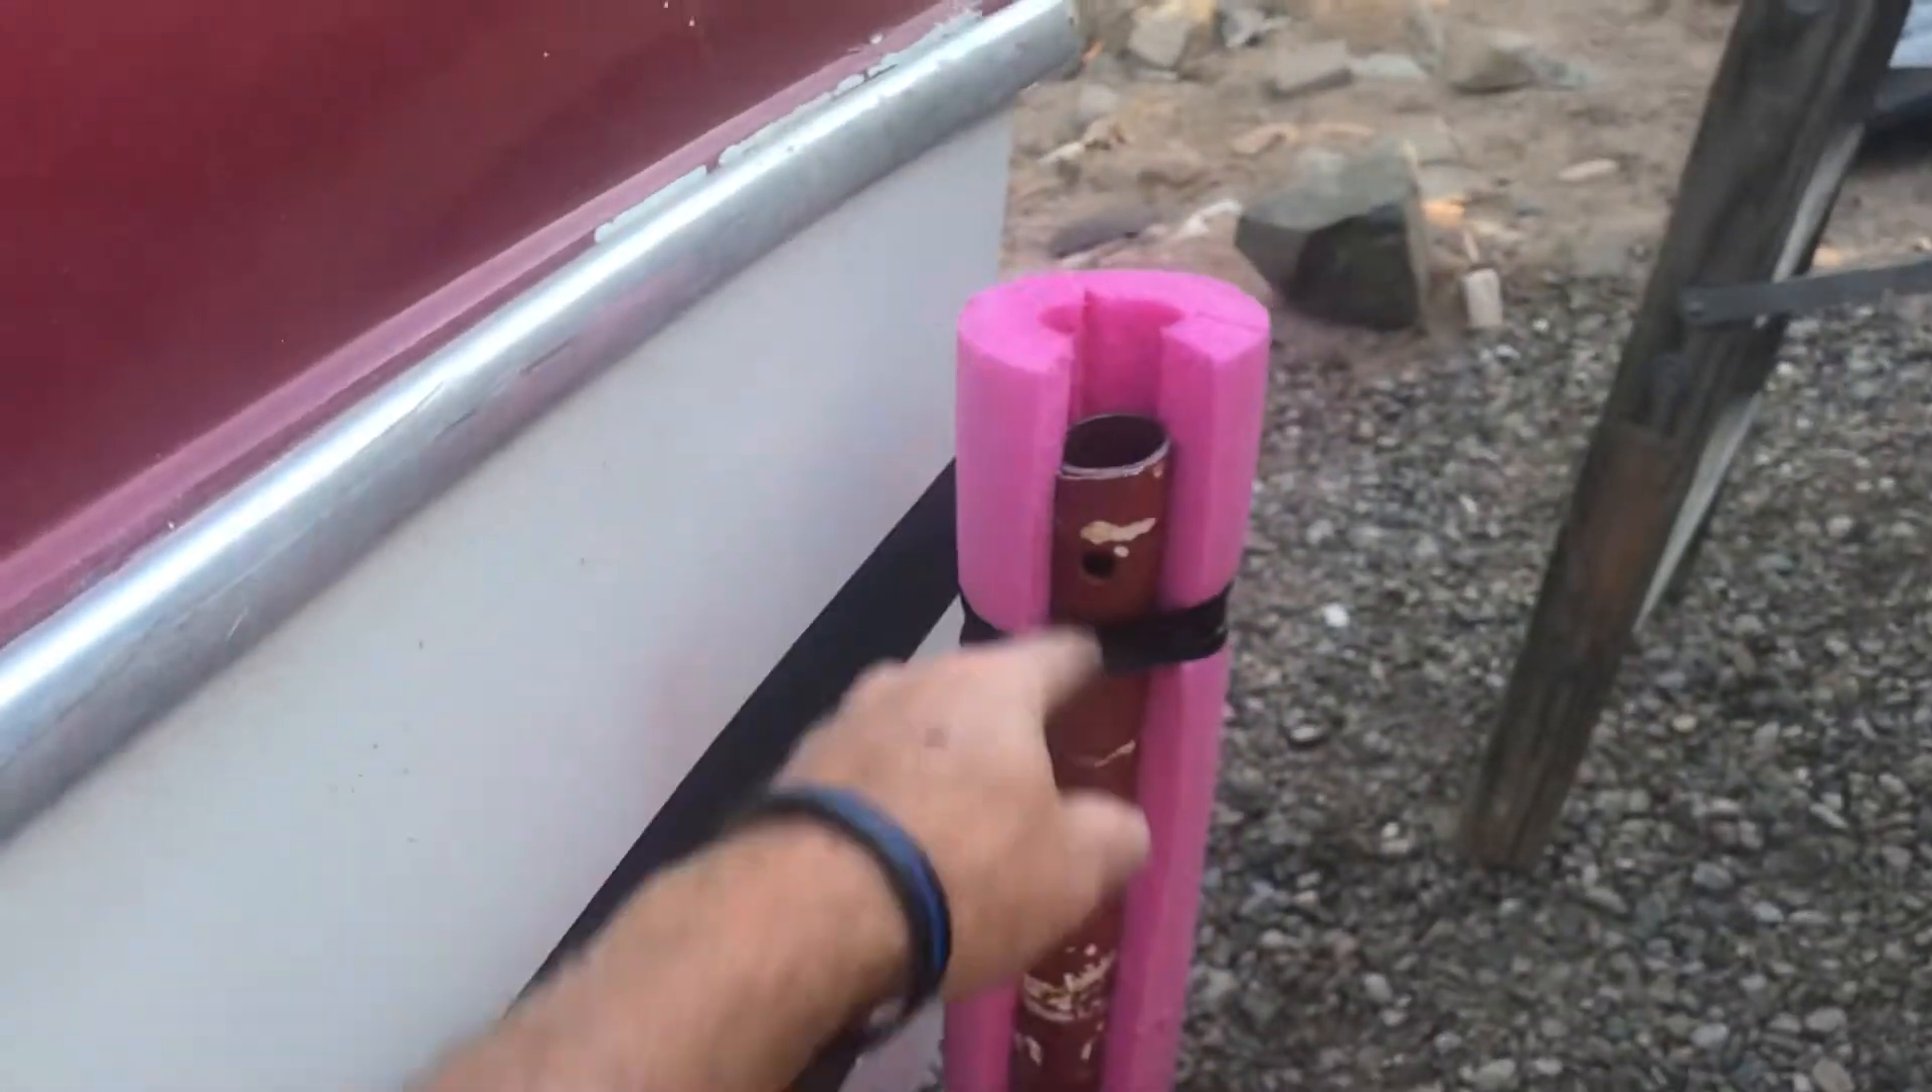I left these uprights on here just put a pool noodle on here for now because my rubber pieces haven't come in yet.